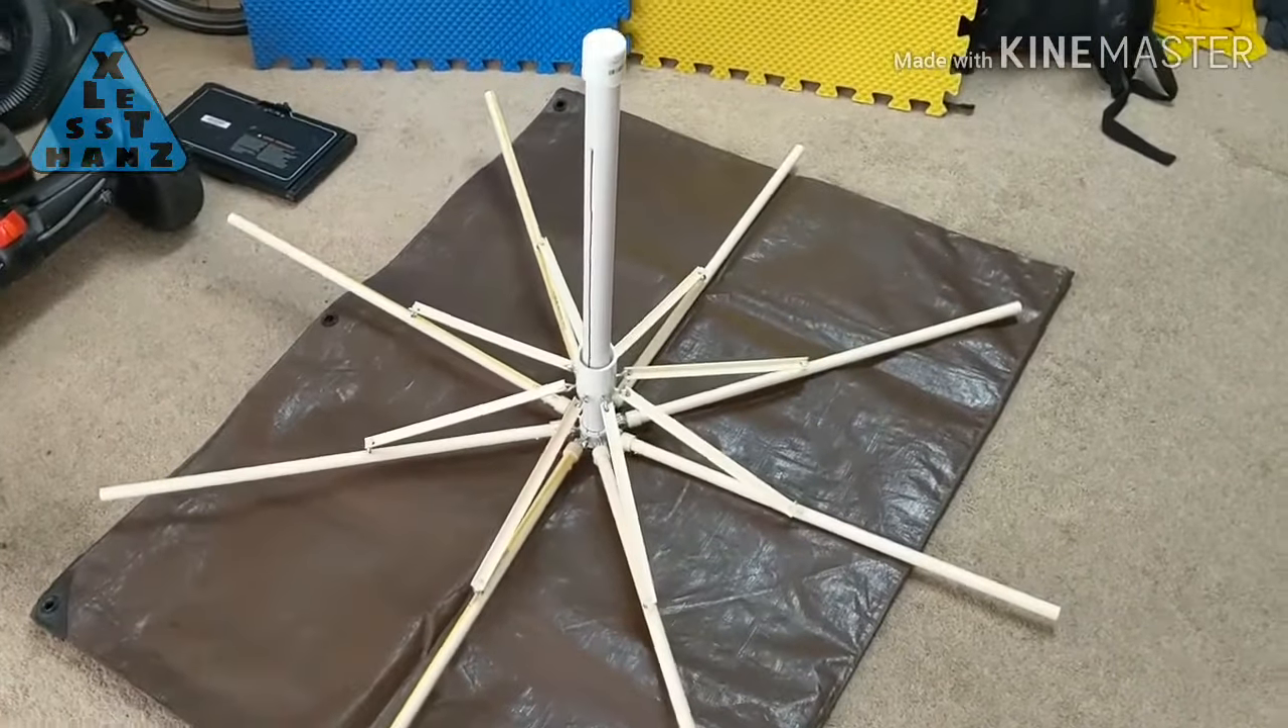The reason I'm stopping here is because the only piece left for the uberbrella is the canopy, which can be a project in itself.